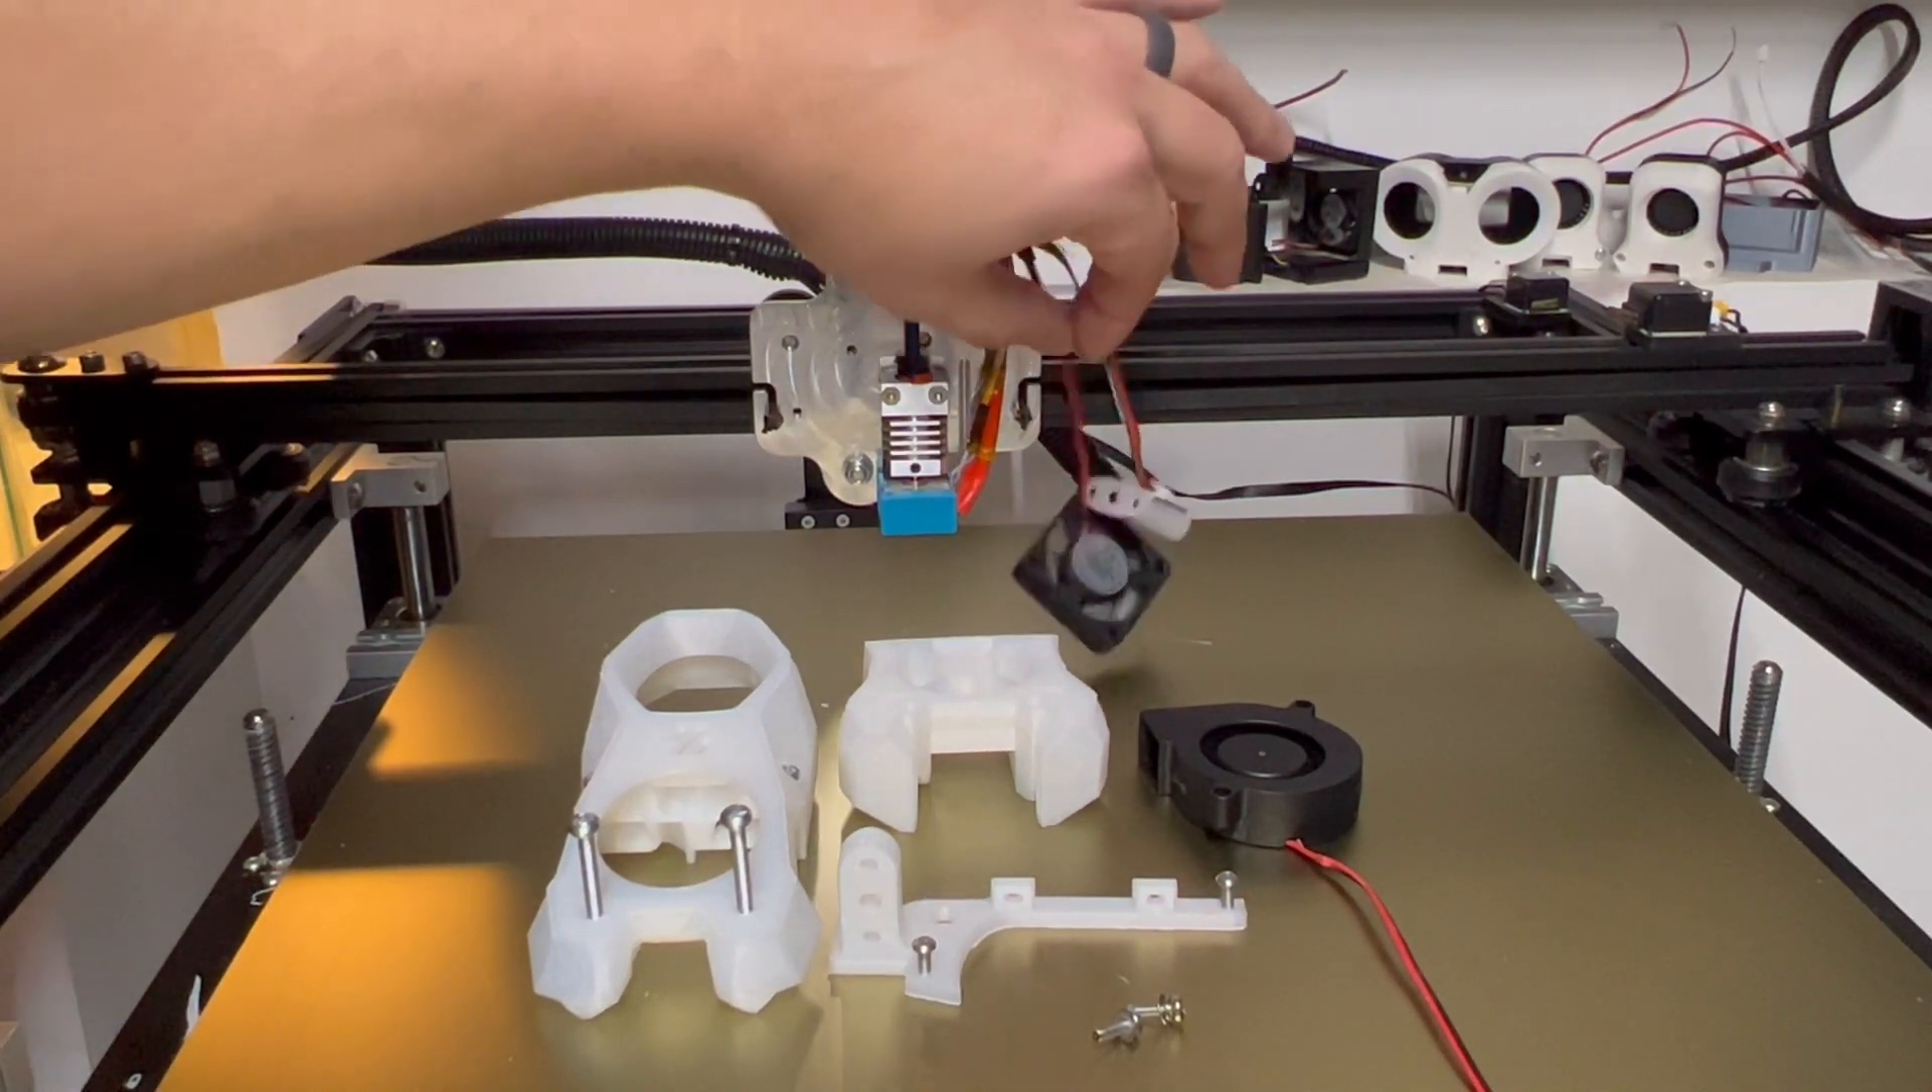The BL touch is just hanging here if you have one and the hotend cooling fan is just hanging here at the moment.